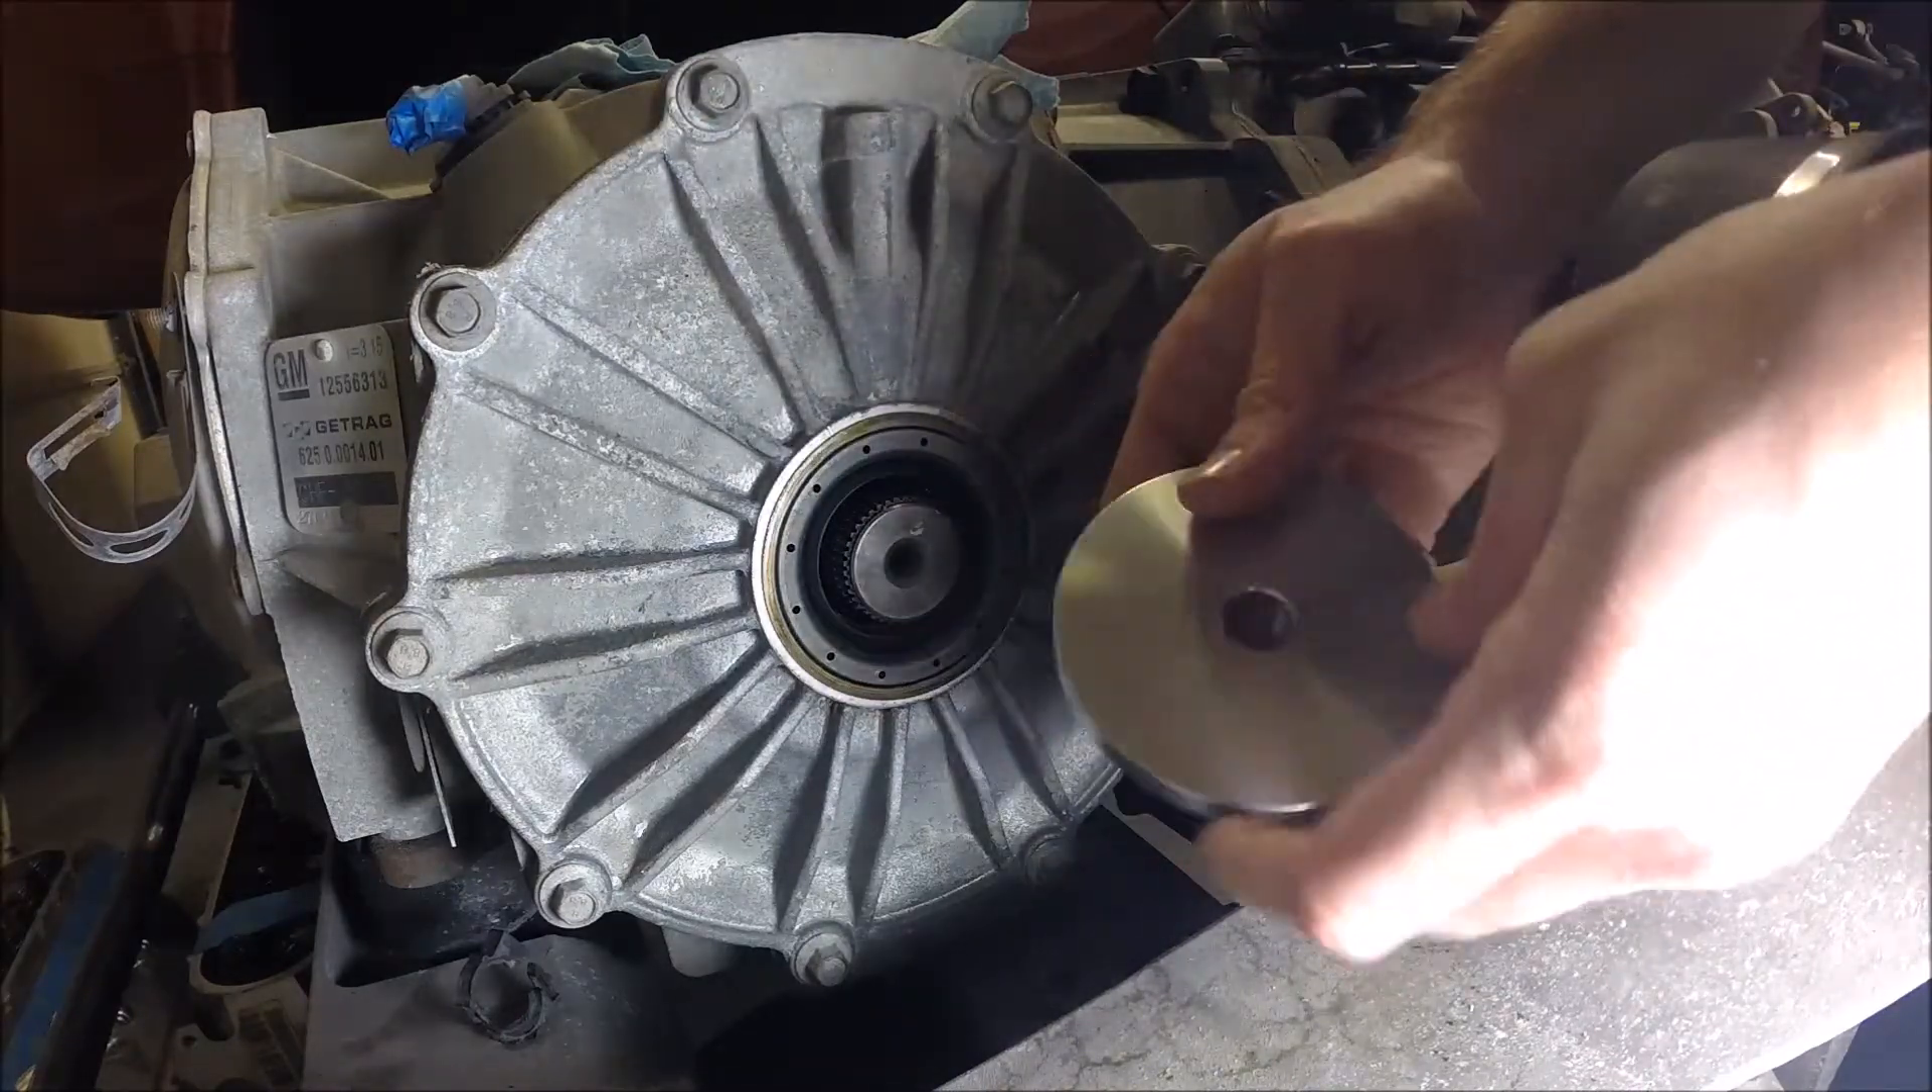So I've got the seal in.